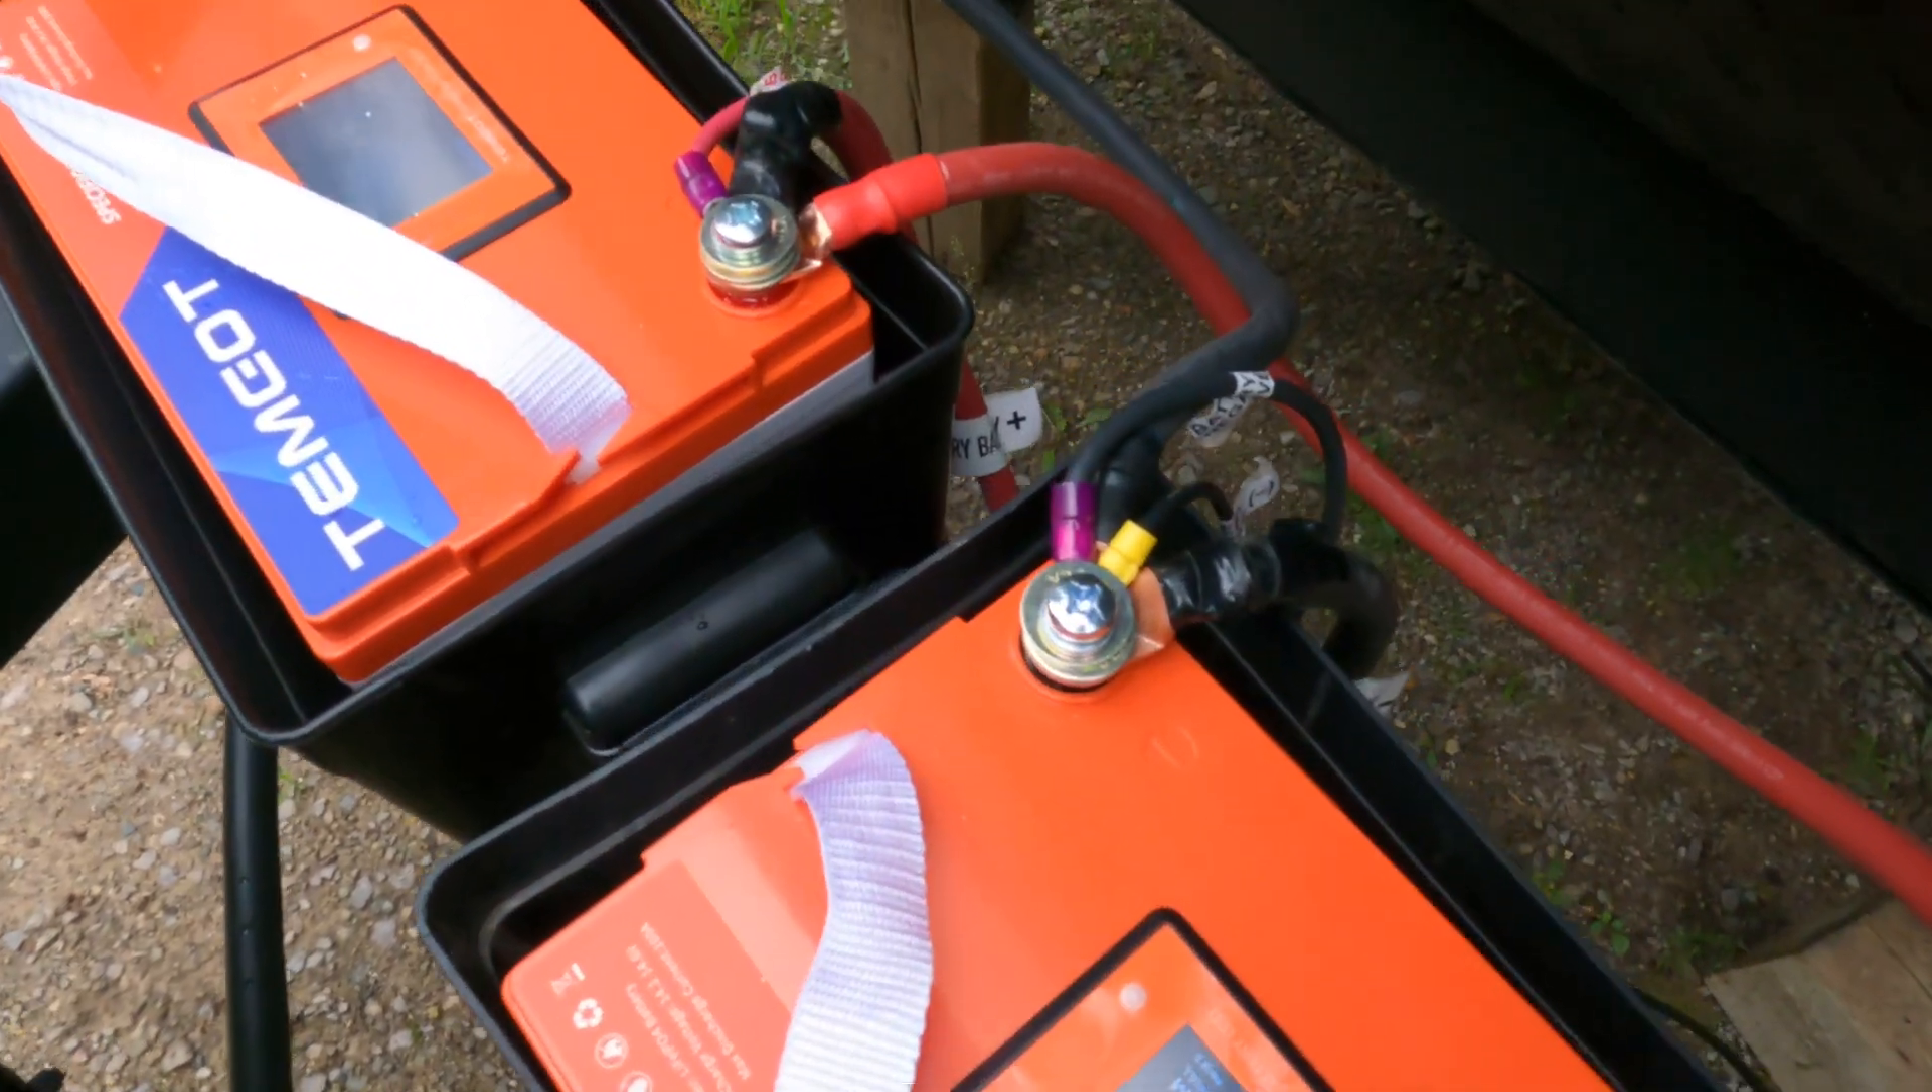Right guys so i have all my cables hooked up.